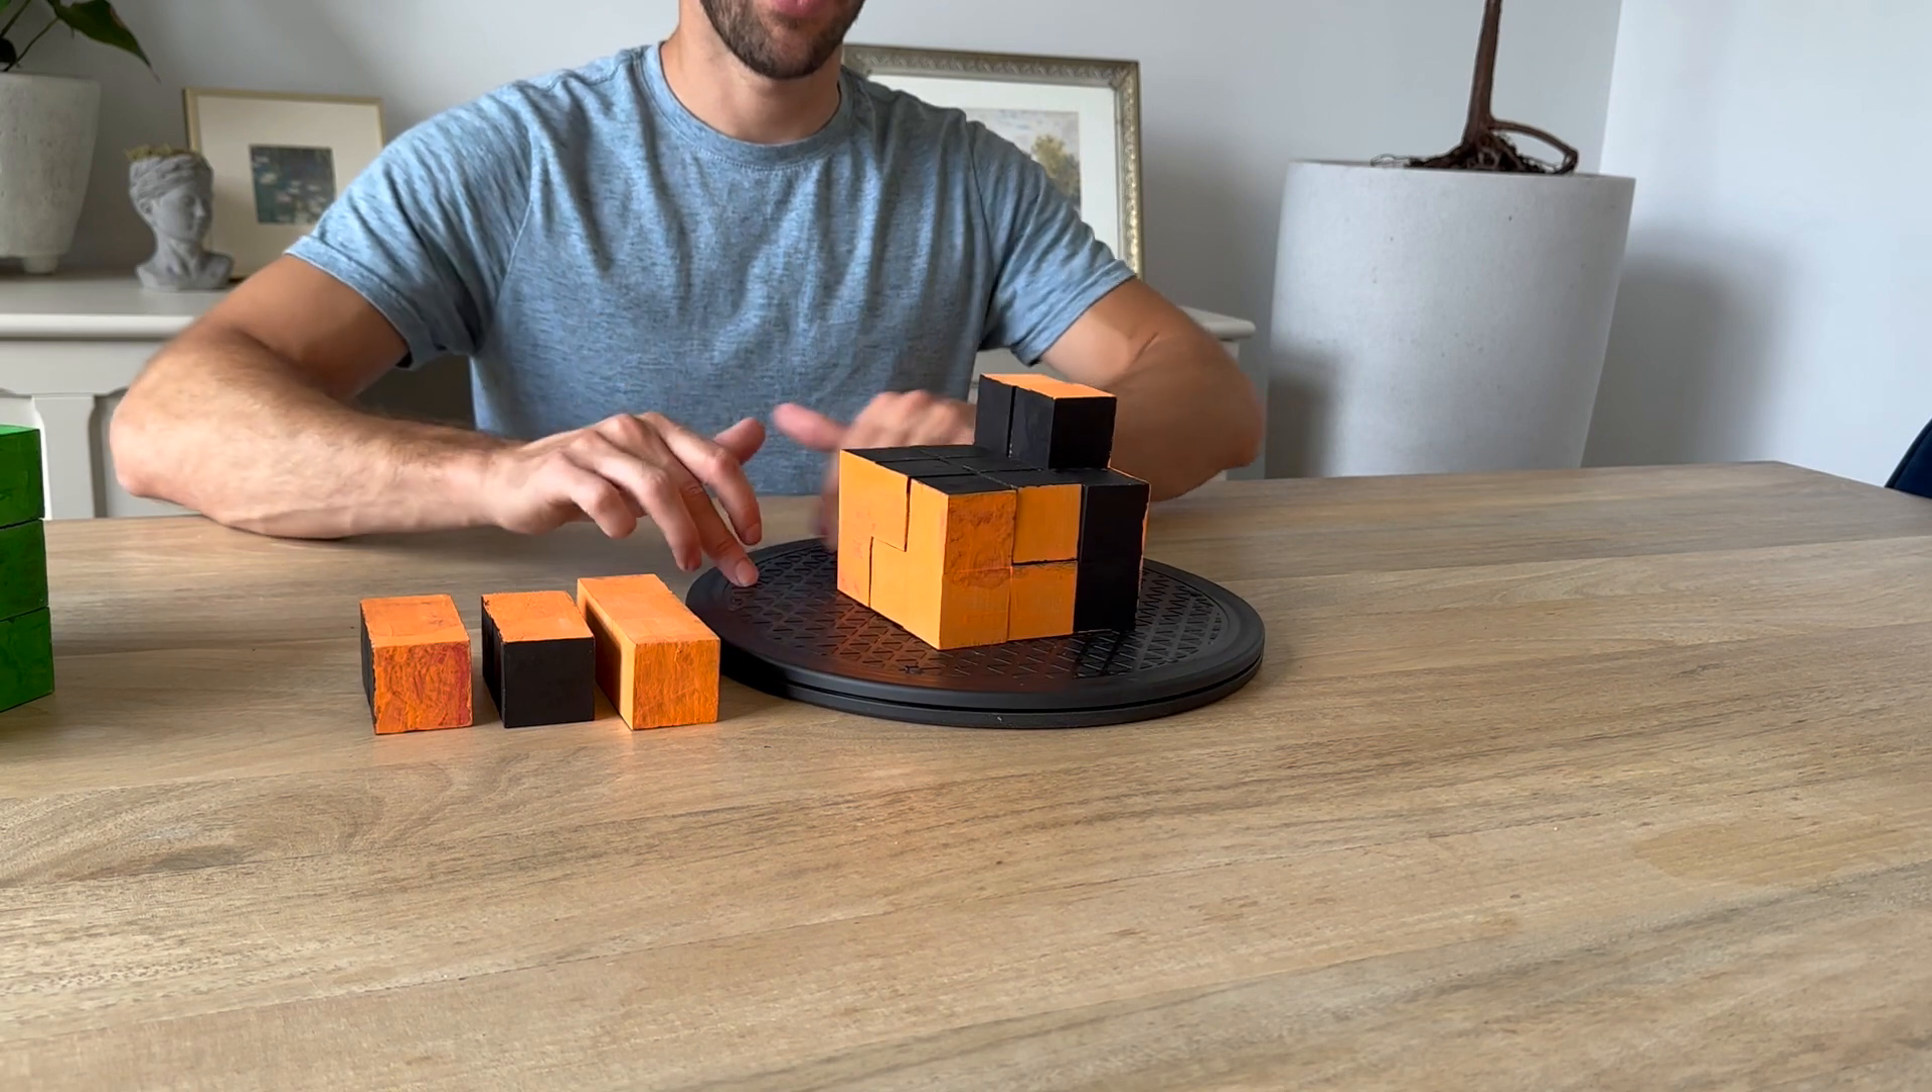I've got the black on the outside. I don't want that.